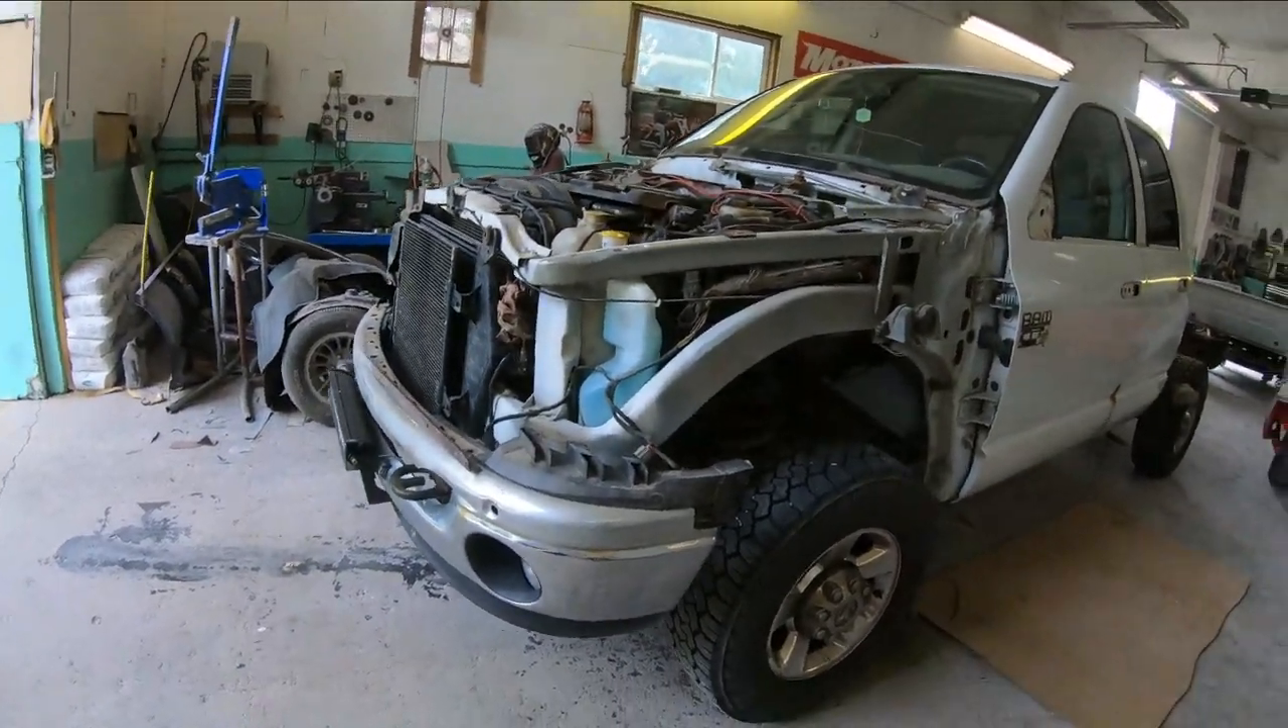So obviously I got the fenders and hood off now.